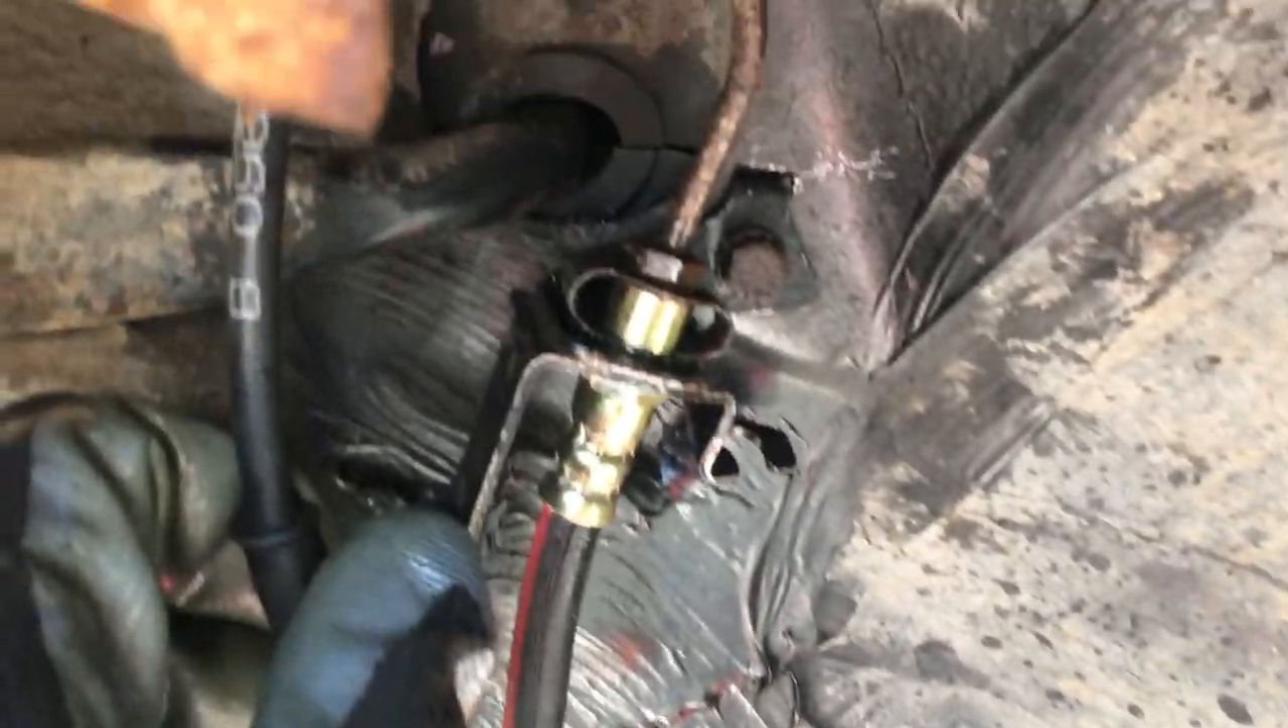Got our new brake line on you can see the fittings all lovely.